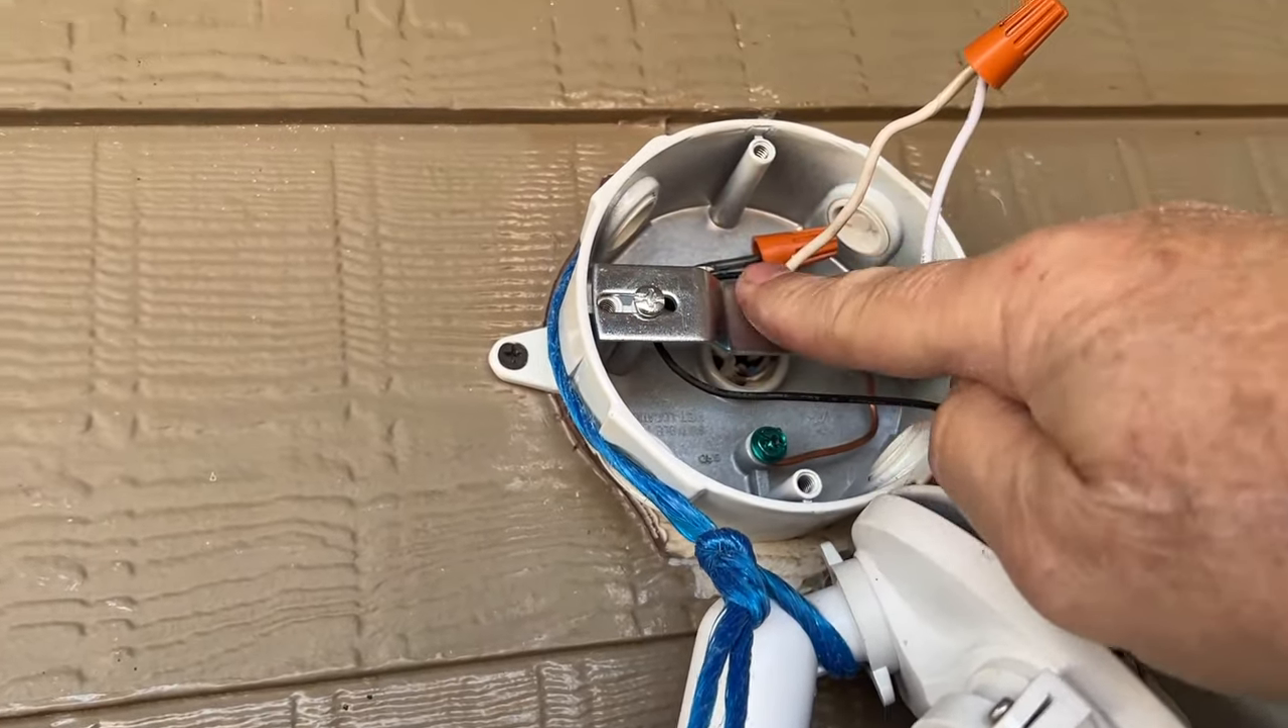So you notice my black wire I put under this so I could connect it. So all my wires would be behind this. However, my white wire forgot to run it behind it.